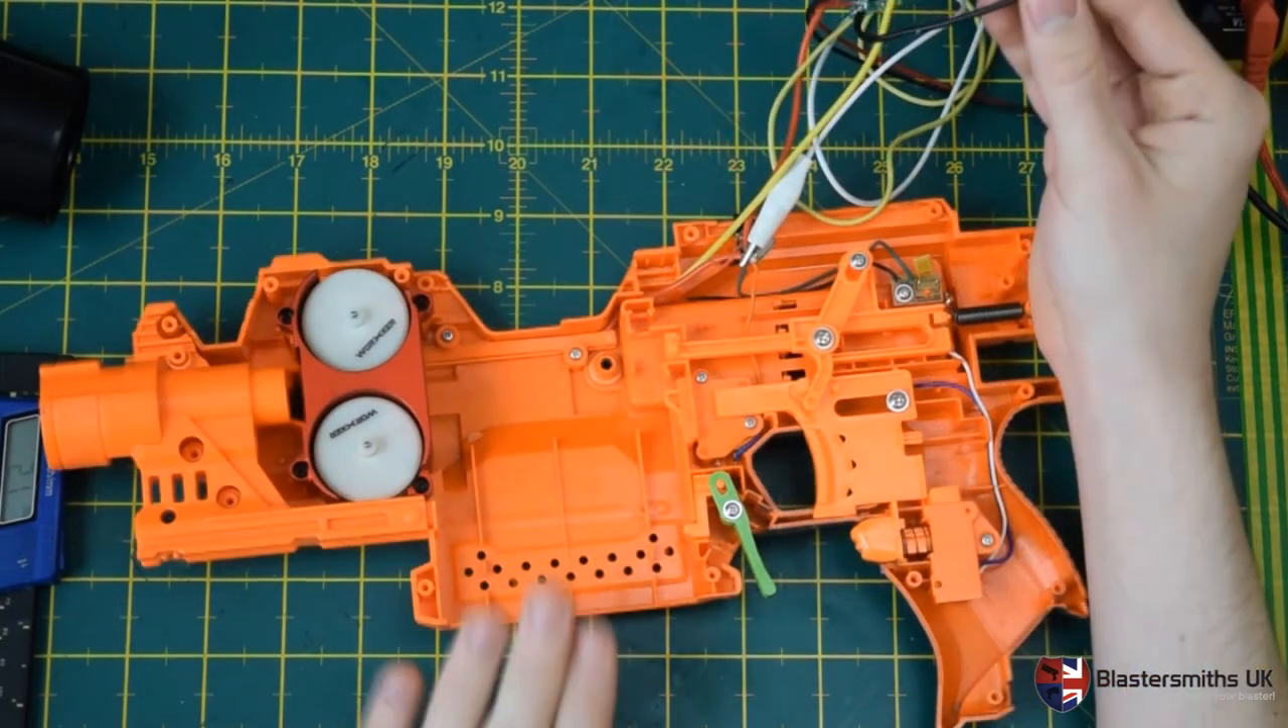So that is your flywheel cage fitted to your blaster.